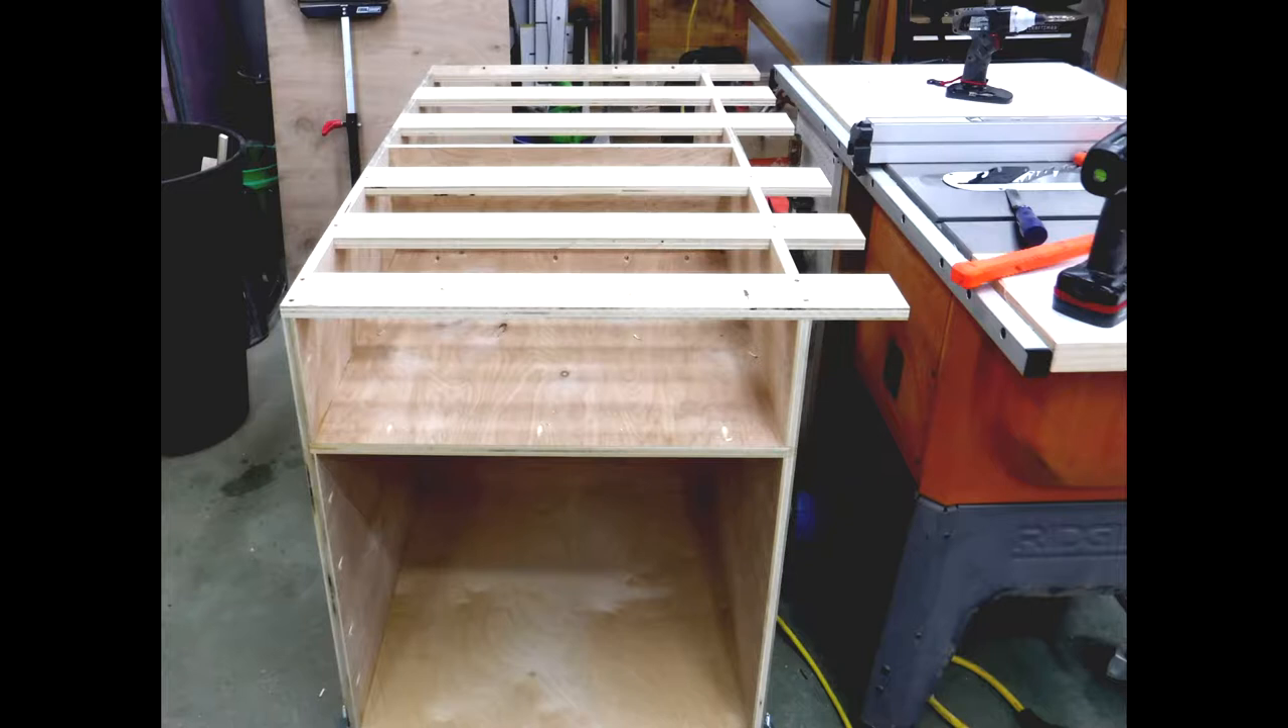So at this time the cabinet carcass looks like this the top support slats are in.